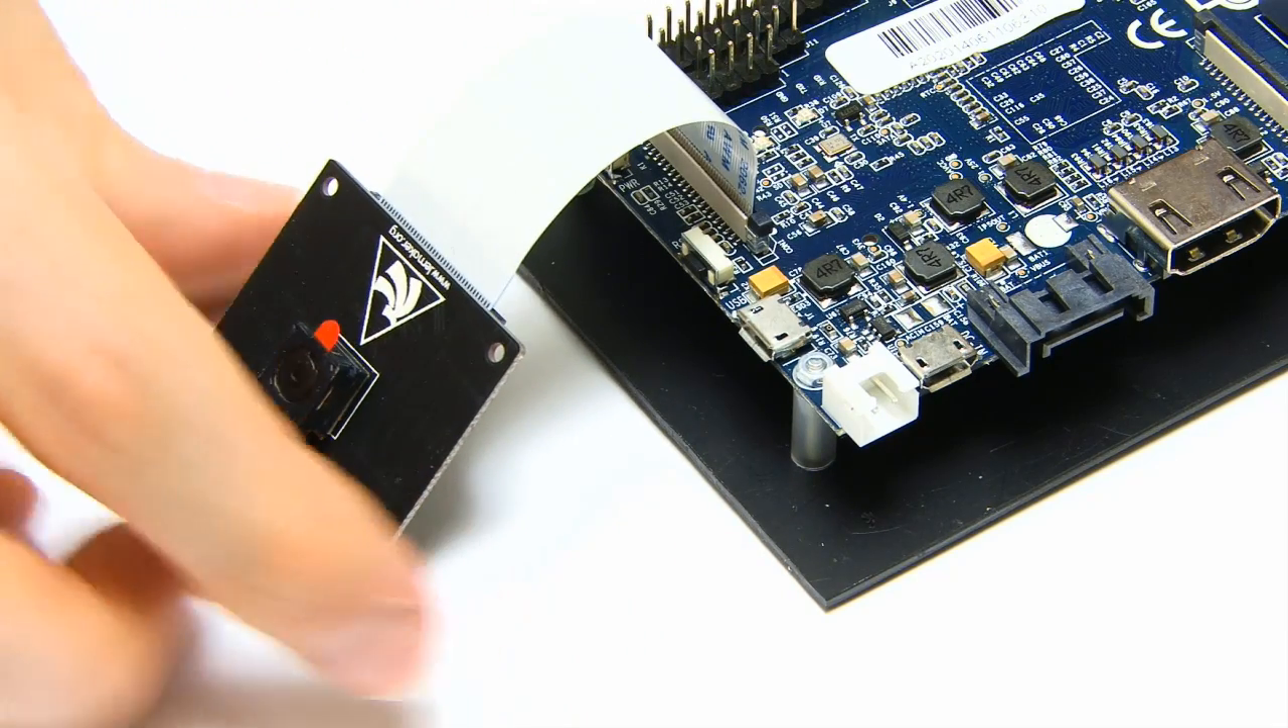So we now have our camera nicely attached to our Banana Pi.